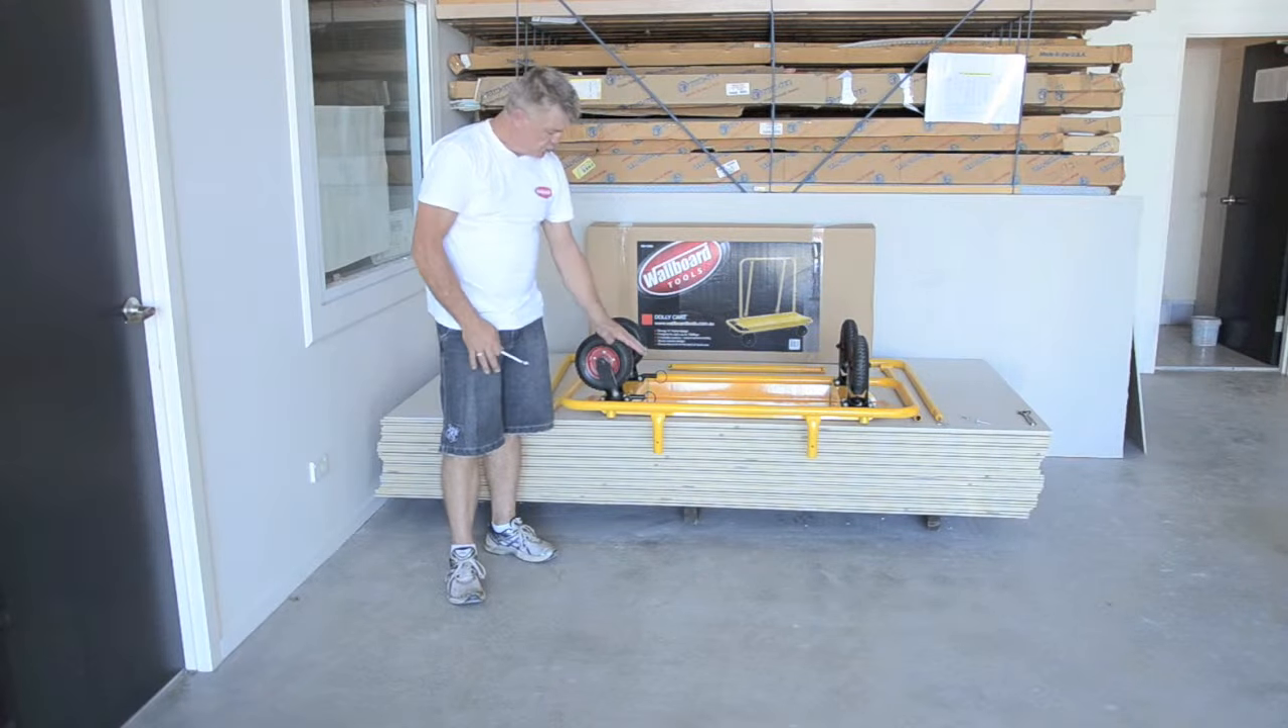Righto, we've now got the wheels on, make sure we lock them.